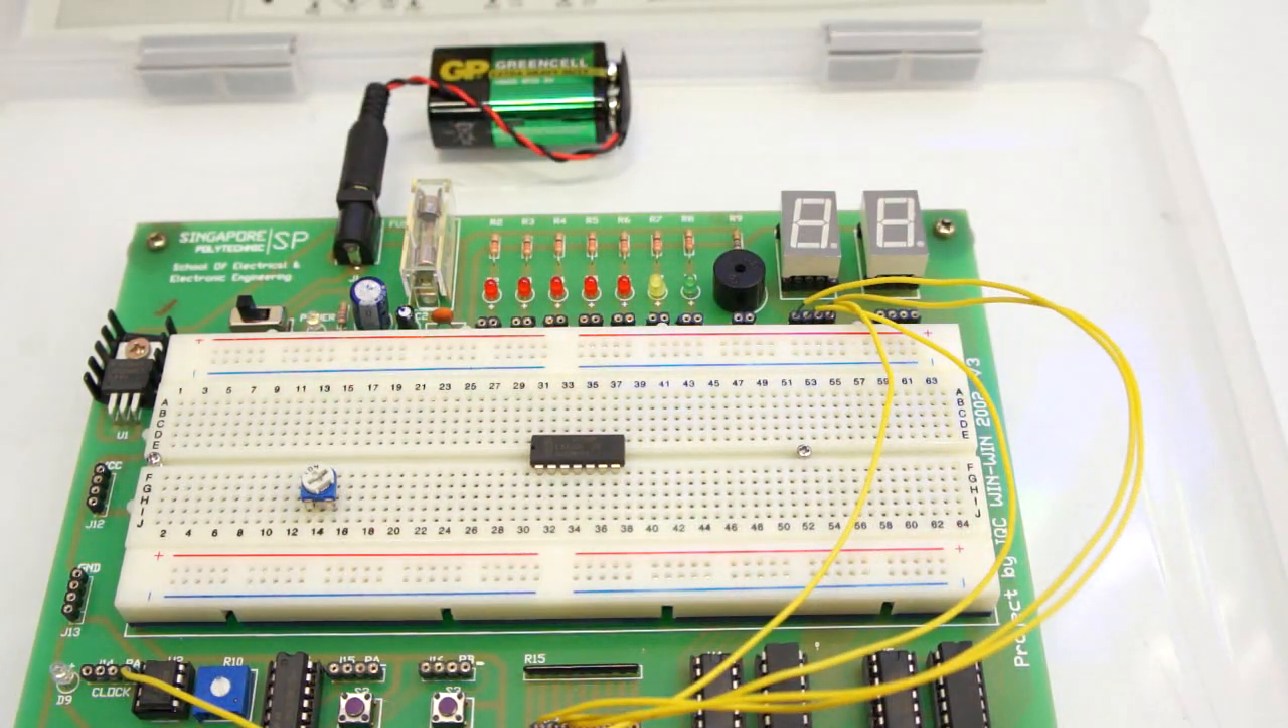I've got the IC already inside and it's just pushed in across this gully along the middle which means now that we've got four little holes available for each pin of the IC.